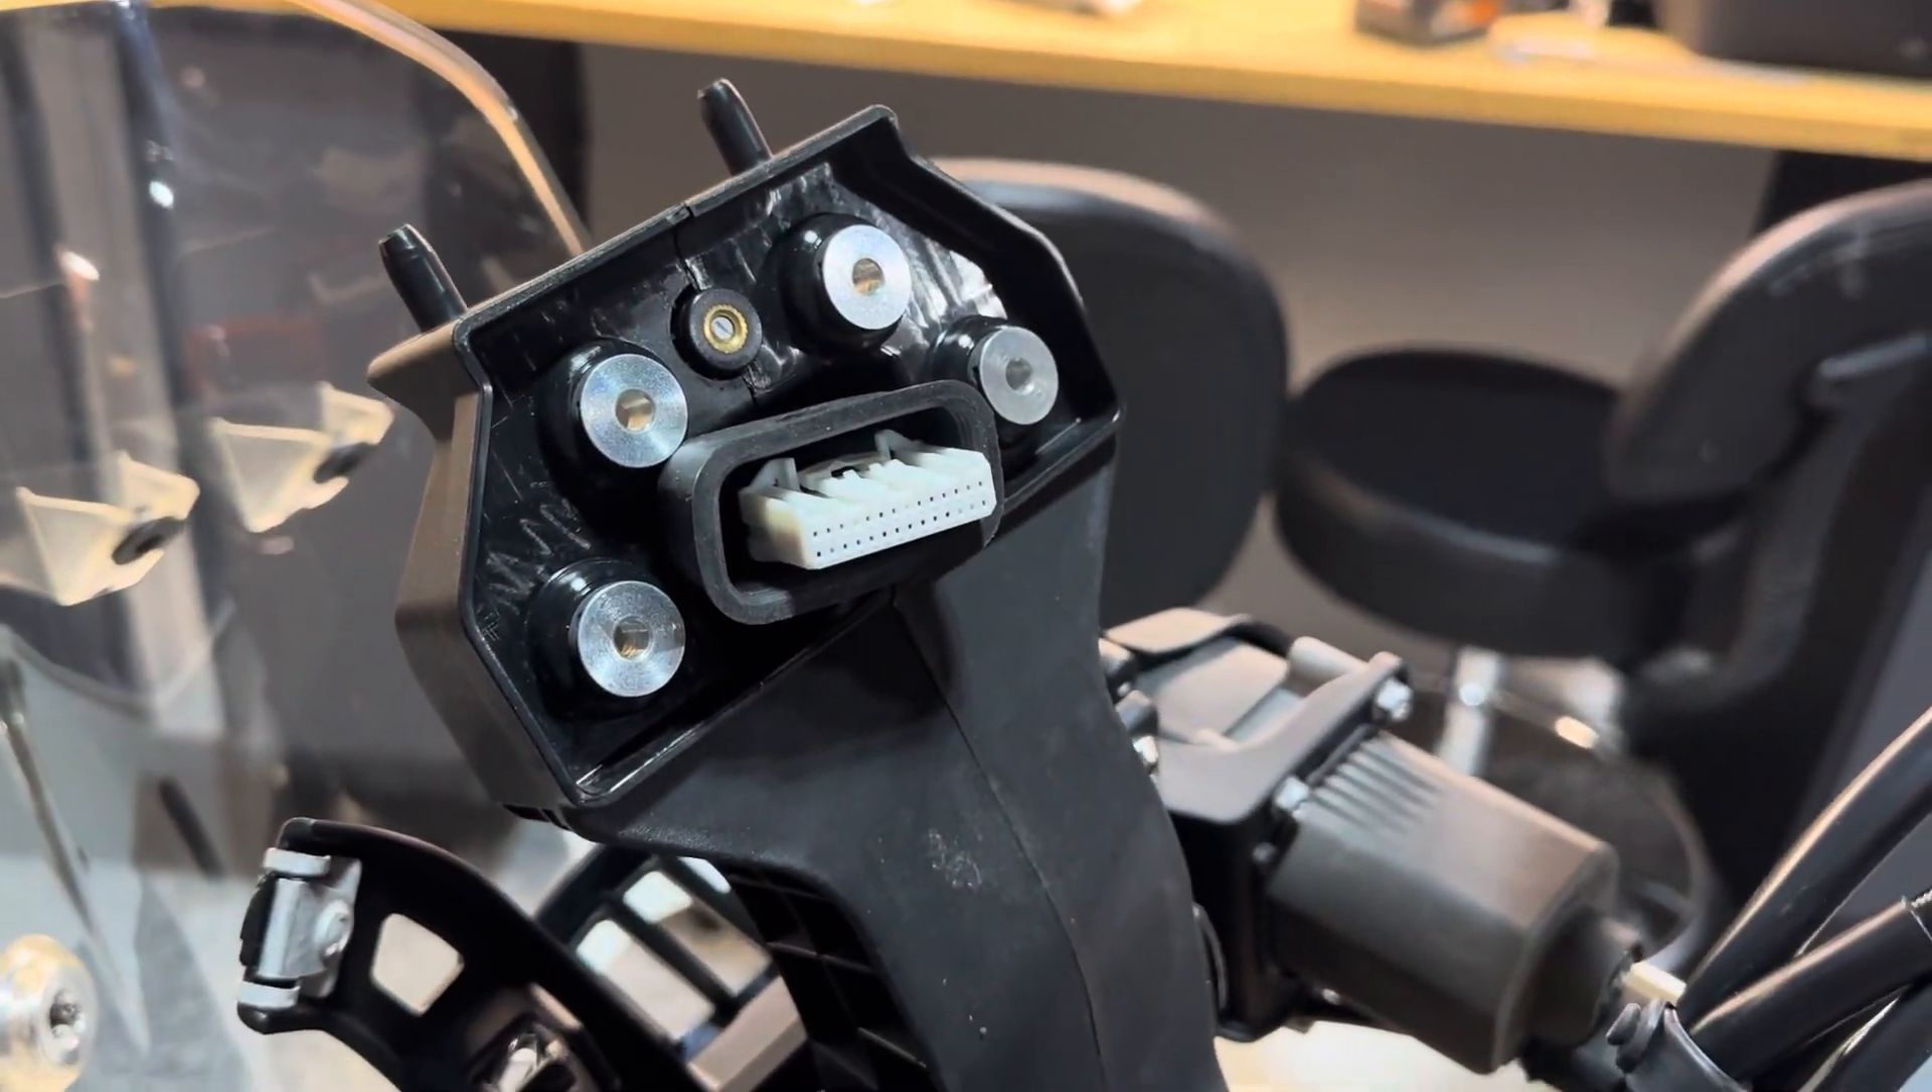So here's the area where the tablet mount goes after removing the speedometer assembly, which just unplugs, quite easy to take off, and four screws.